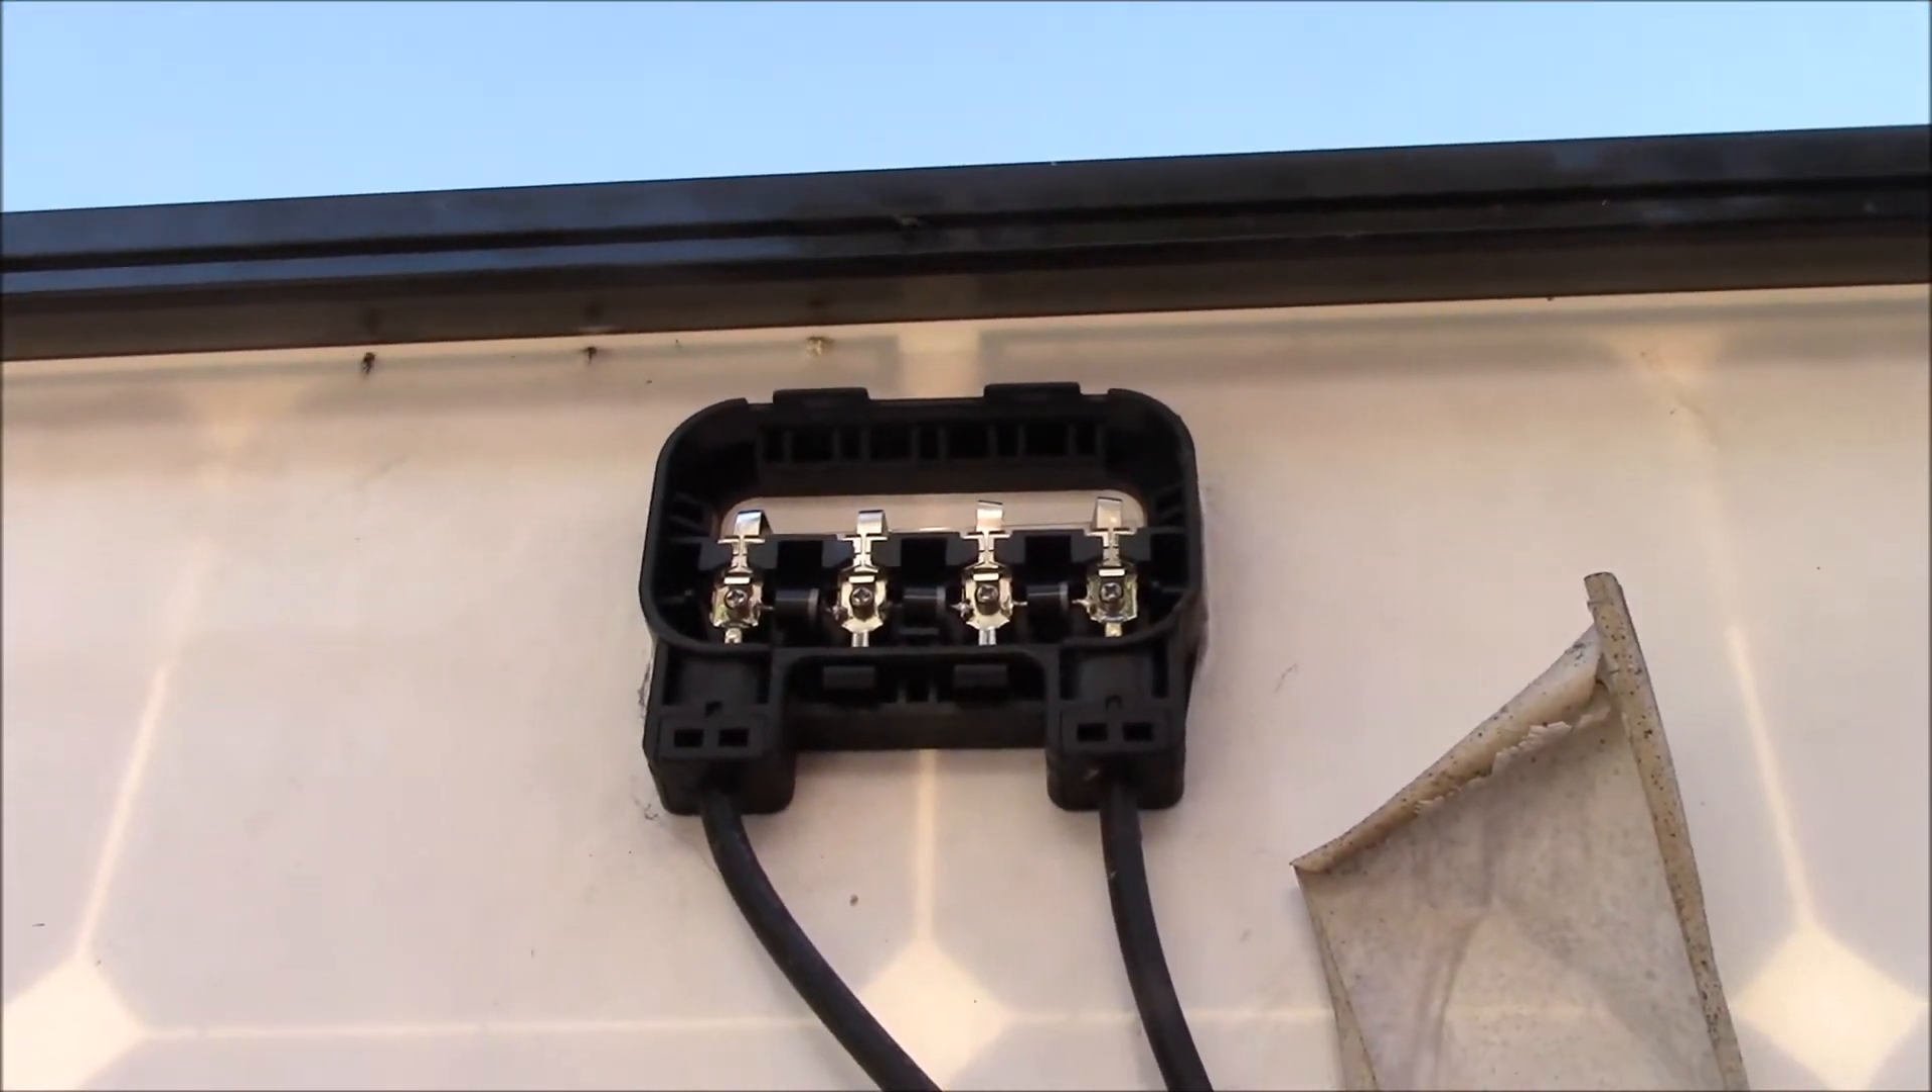Okay I came up on the my patio roof here and this is the back side of the 270 watt panel and I pulled the cover off of the J box there and there's a definite smell of something burnt.